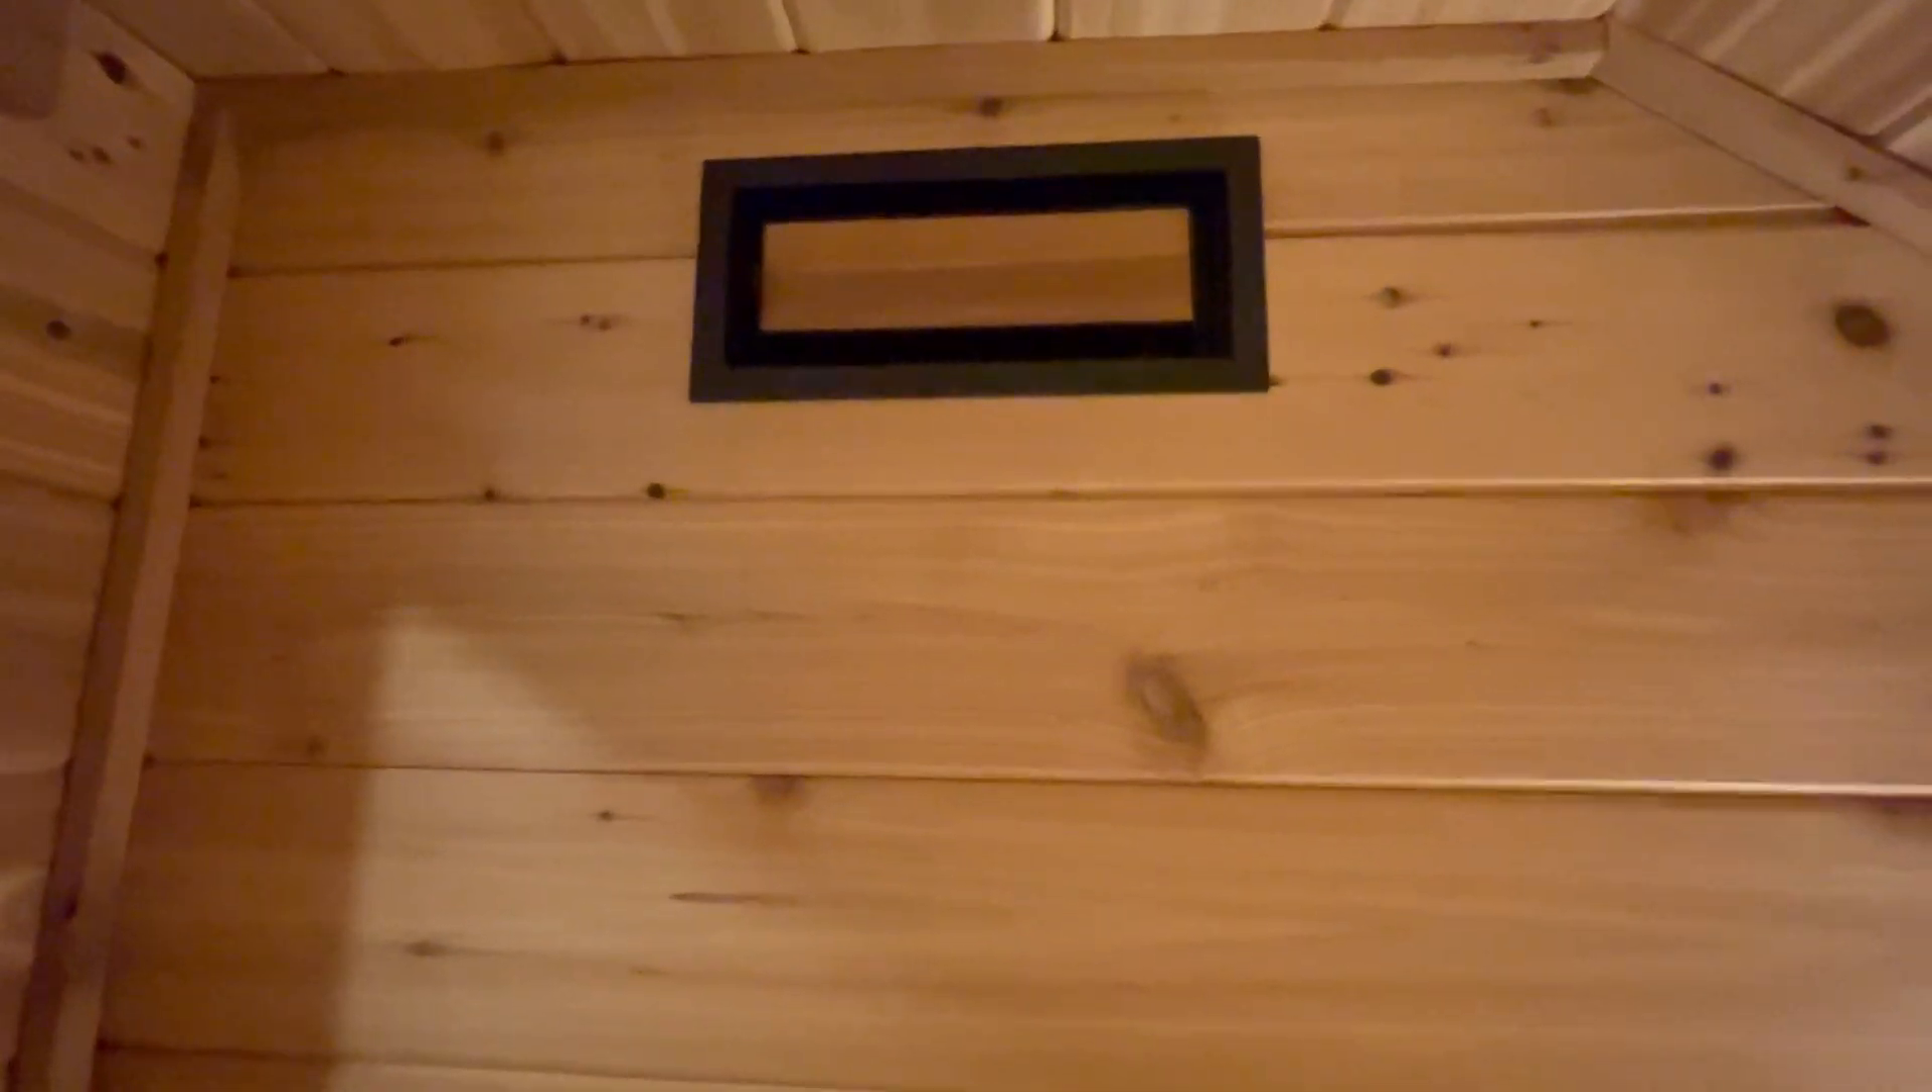I think that looks really good. I installed this vent and you can put a piece of wood in the middle.